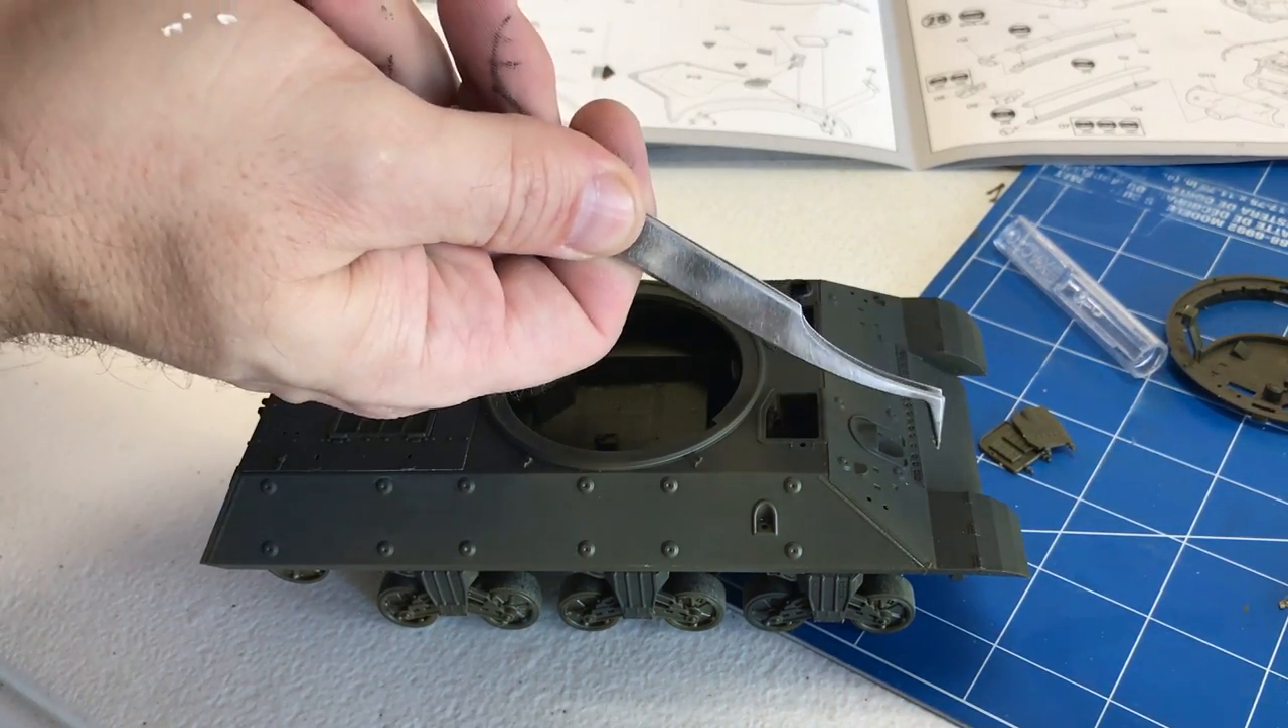Okay, I've assembled the top part of the hull and we've put it into place here.